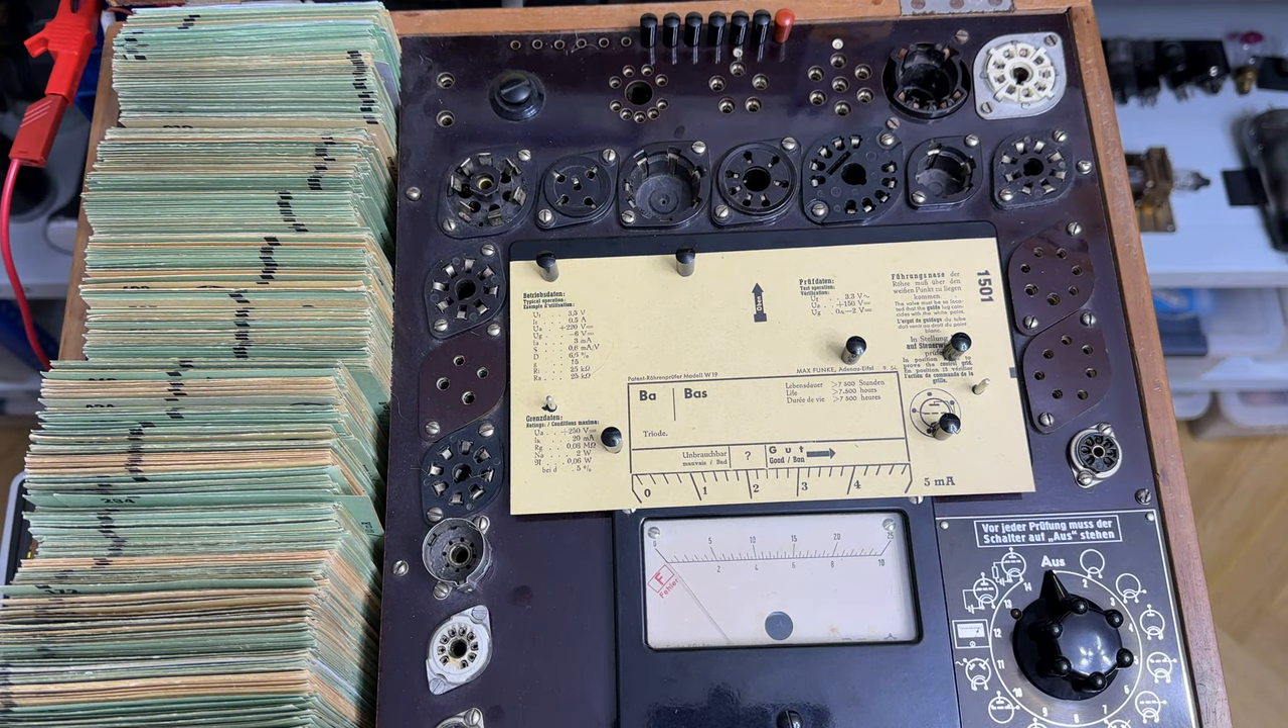Jetzt fehlt noch was. Nämlich die Röhre.